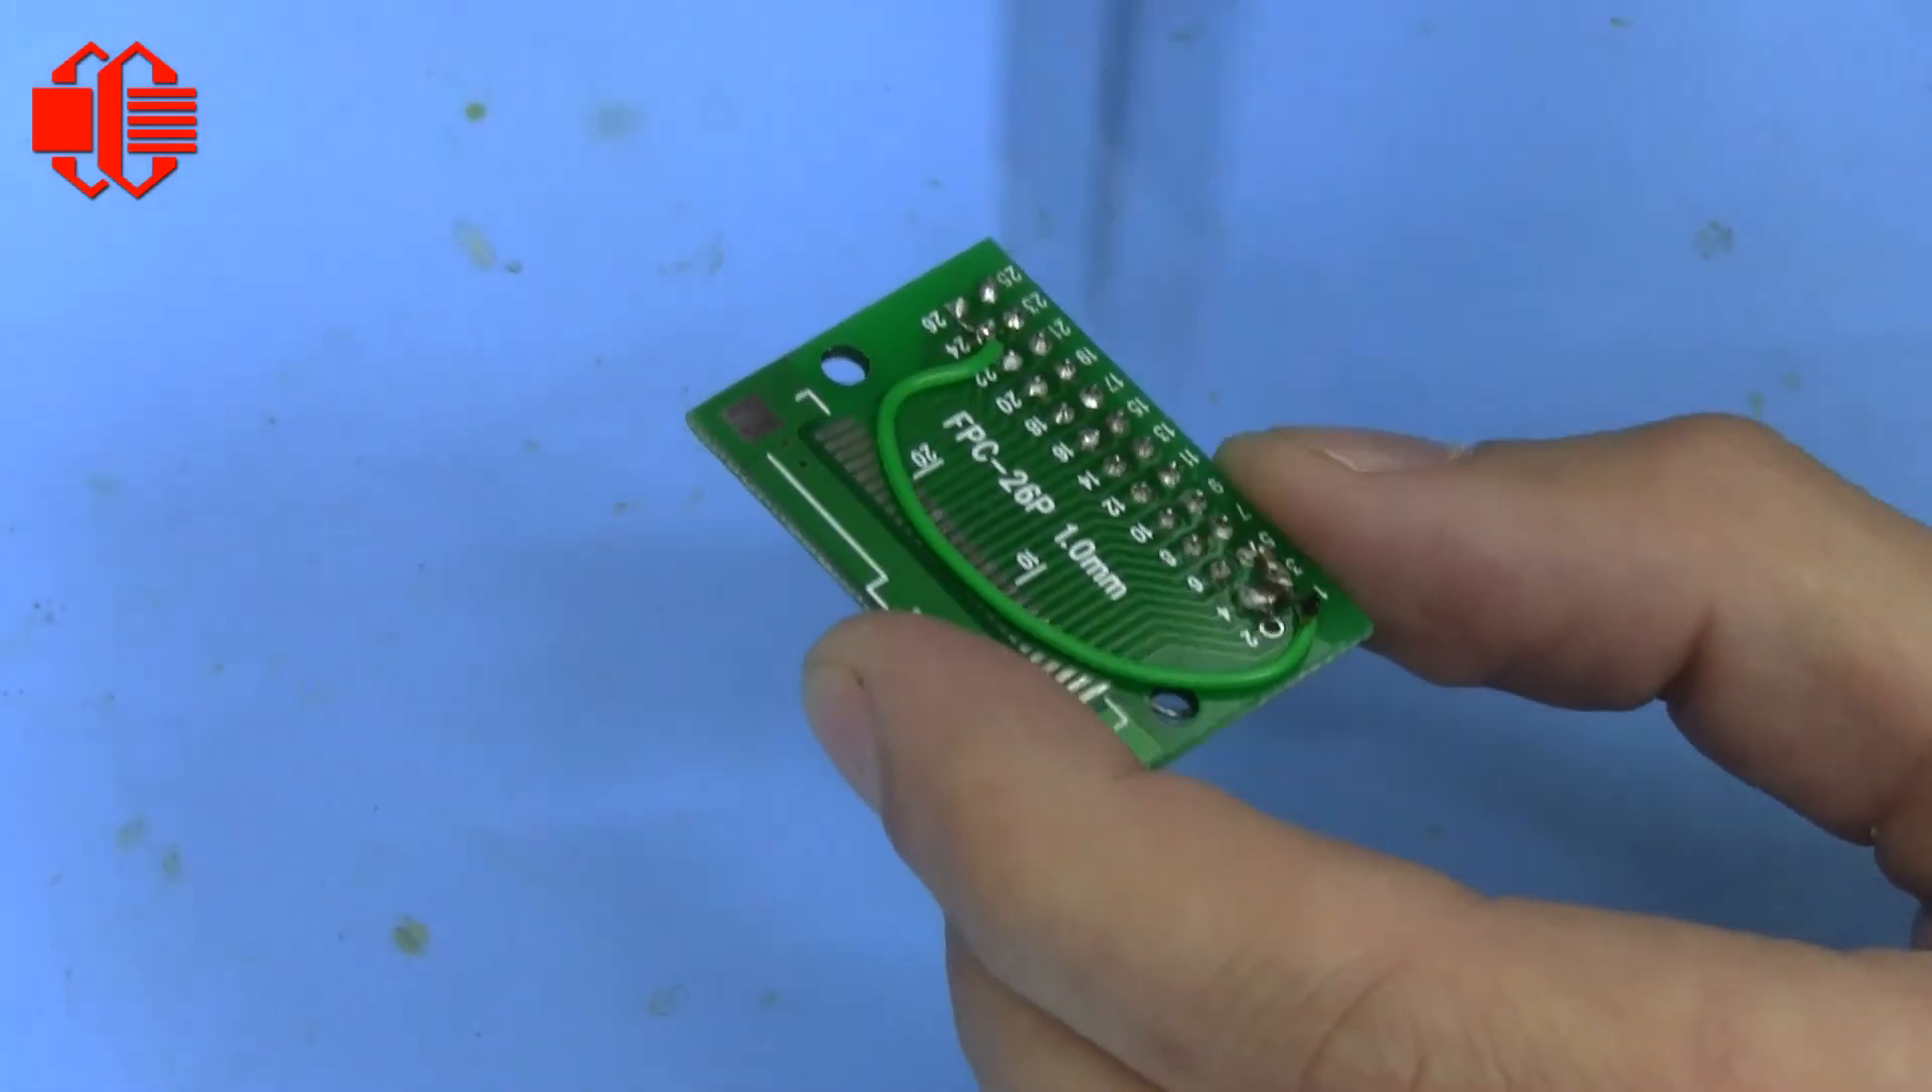And then you can see on the back side, we used a wire to run from pins, looks like pins 24 all the way over to pins 1 and 2.